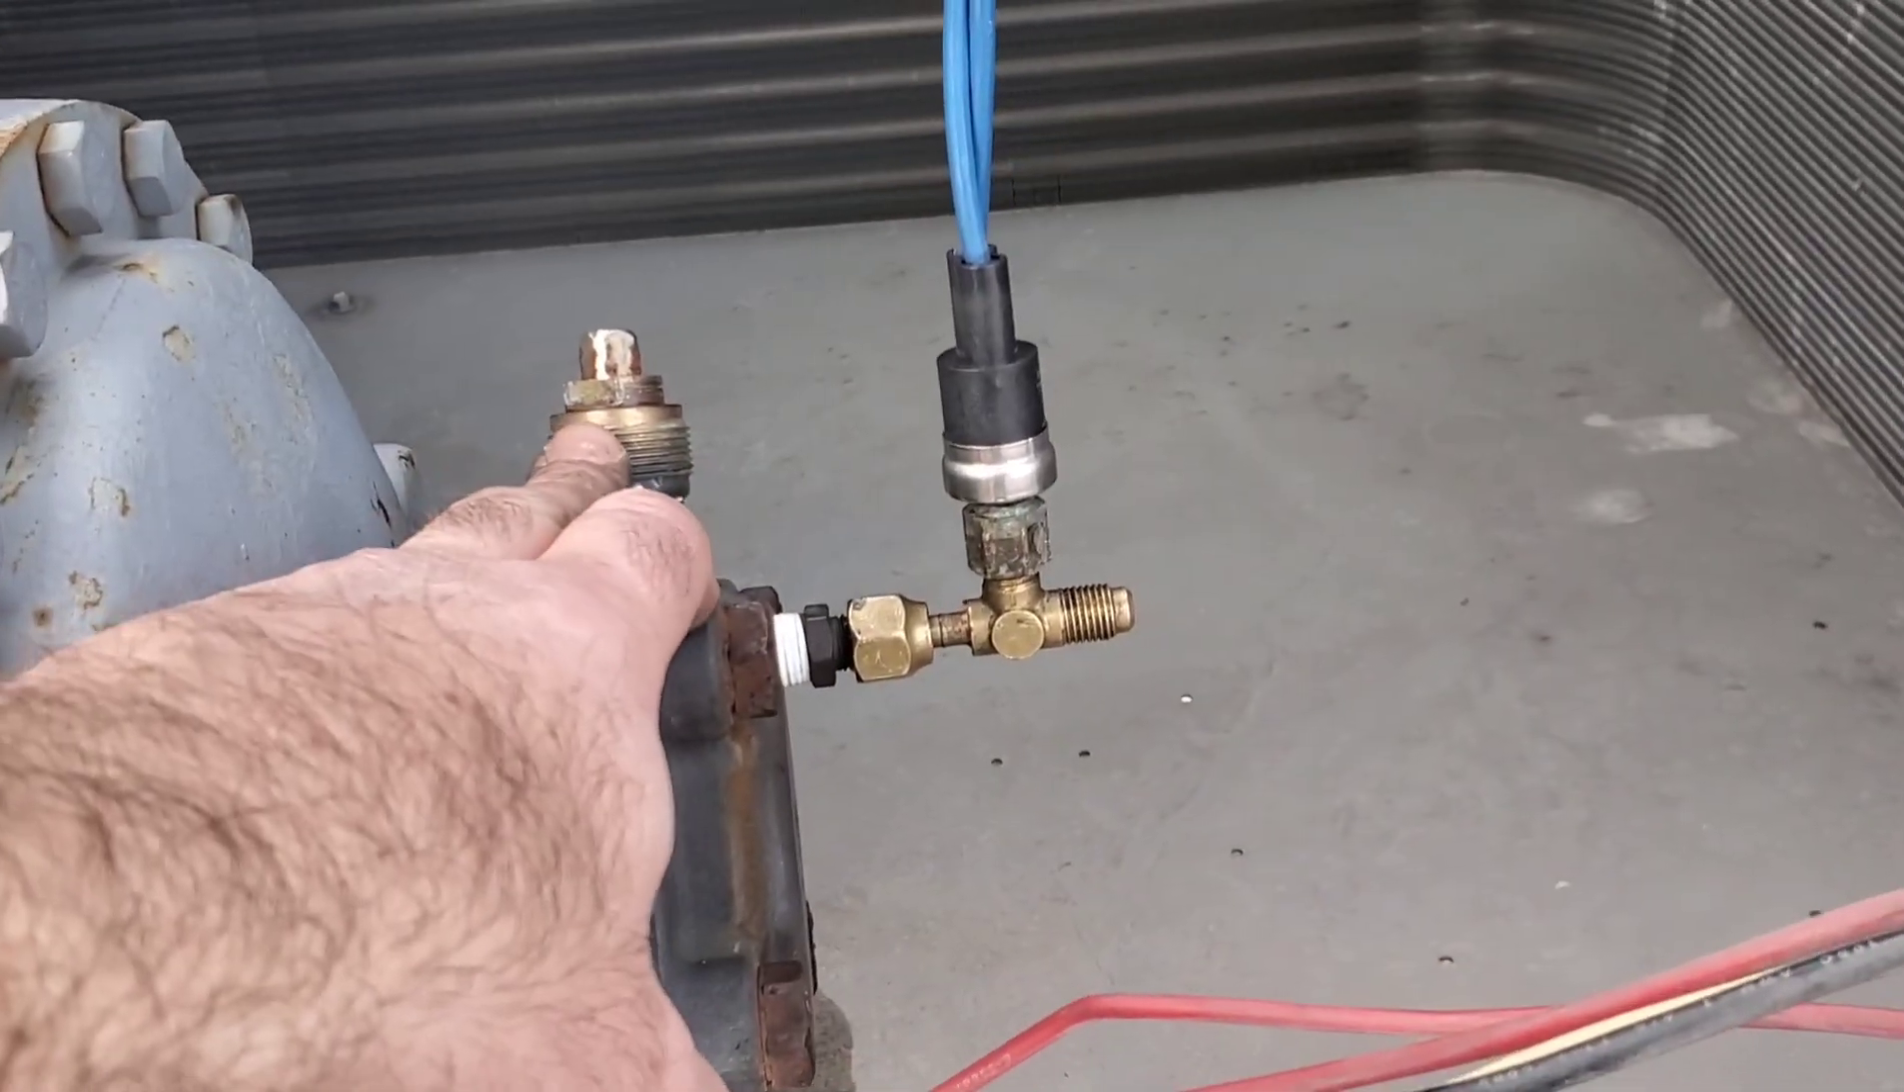So for now what we've done with this low pressure switch is we have added a swivel T right here and added the switch here.